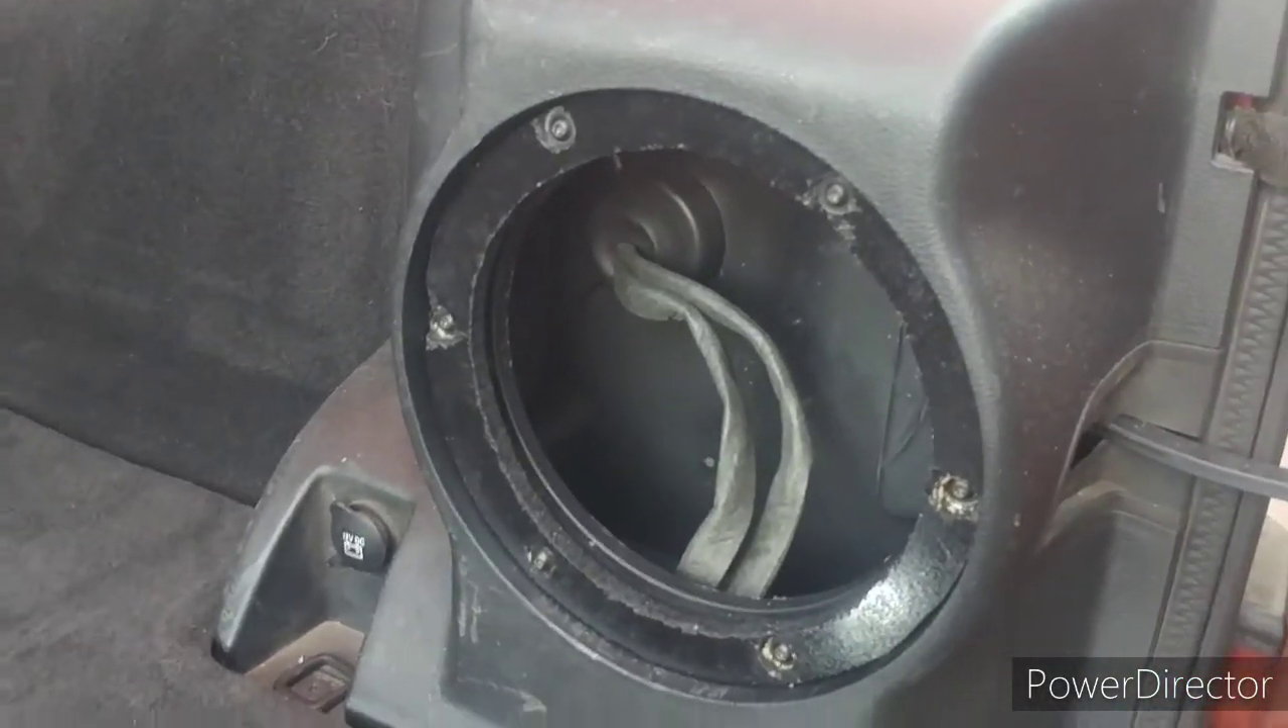The adapter's in there the stock bolts are actually holding it all in place and now i just gotta drill my pilot holes in with this little thin bit here.